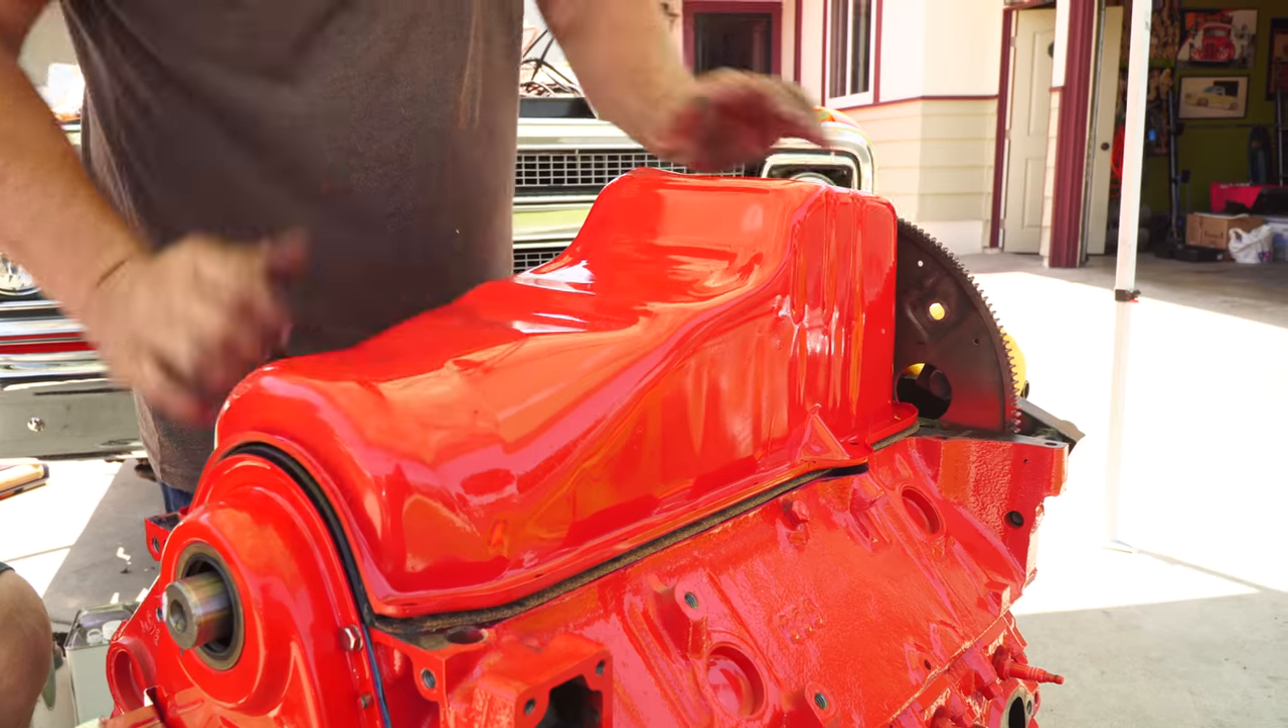The oil pan that we picked up from hamburgers fit perfect, and it's set on top of the Felpro gasket without a hitch.